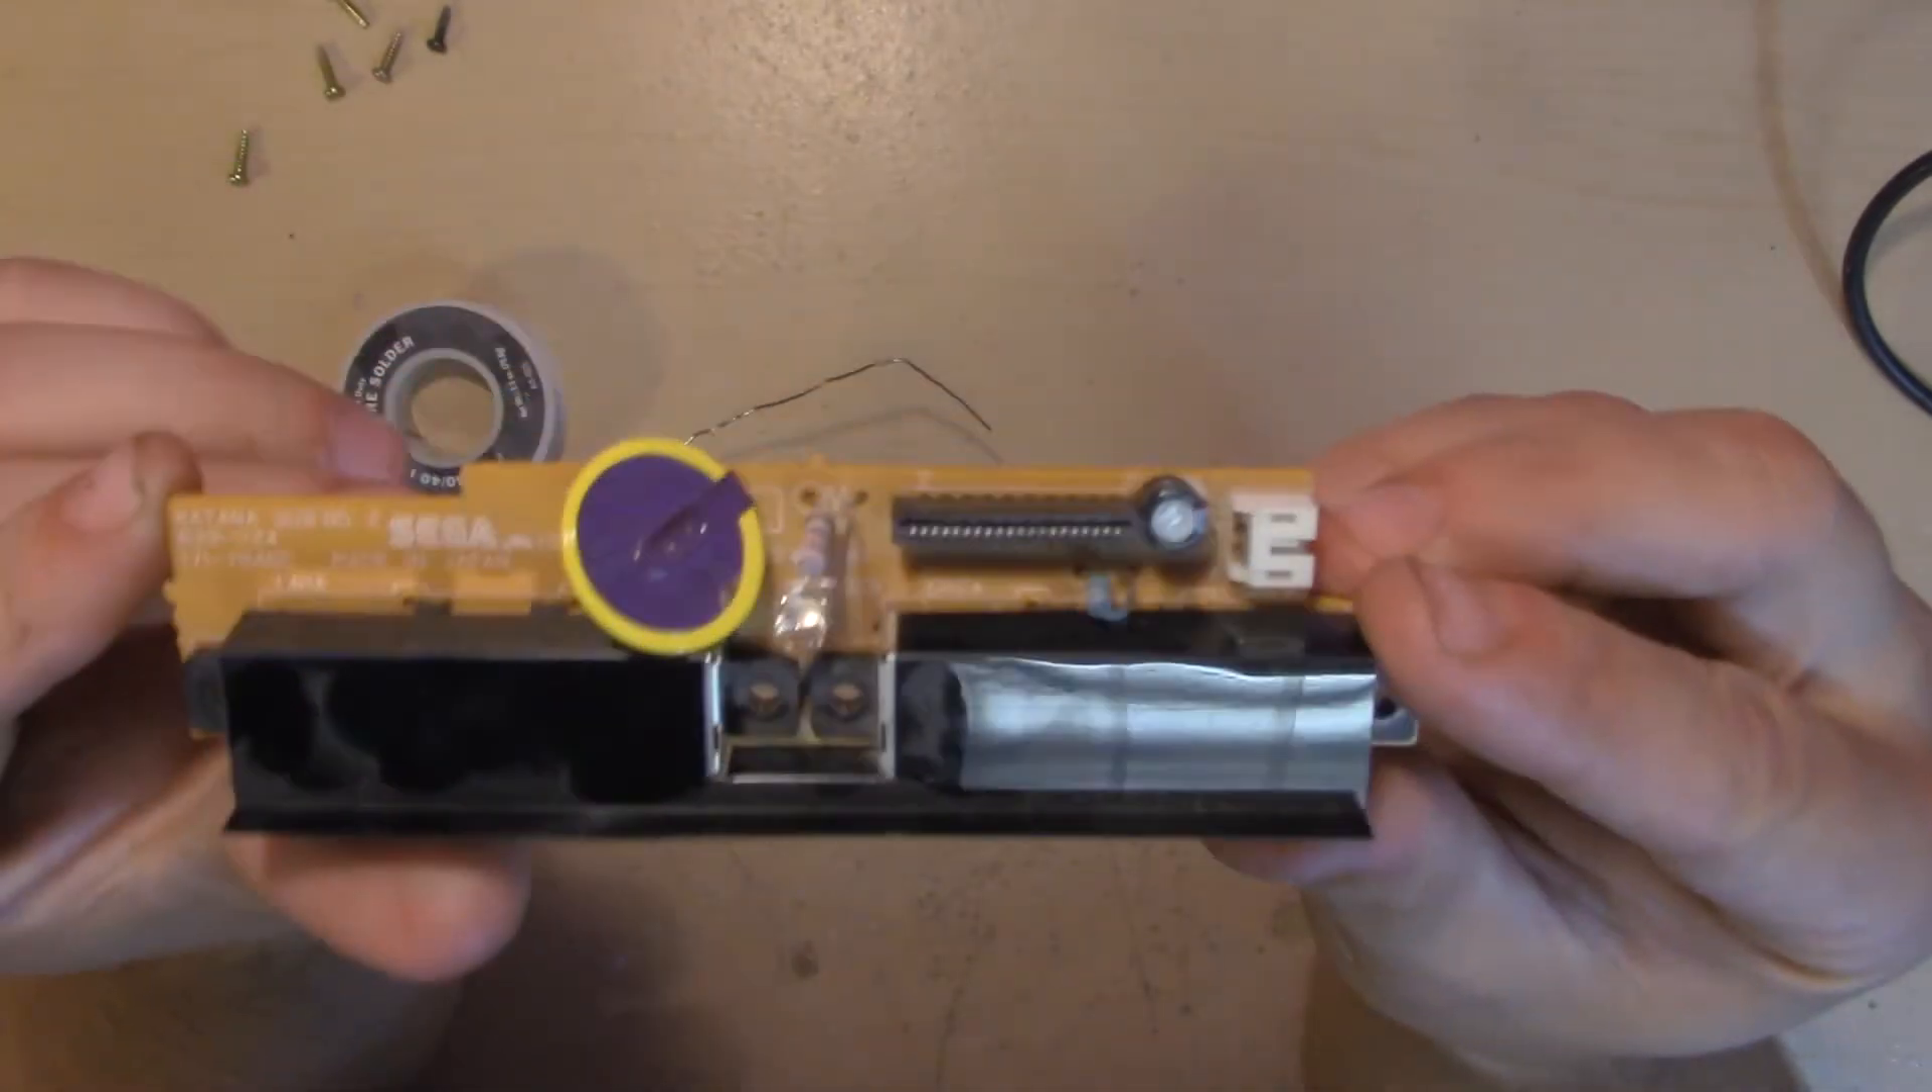The battery is back in place.